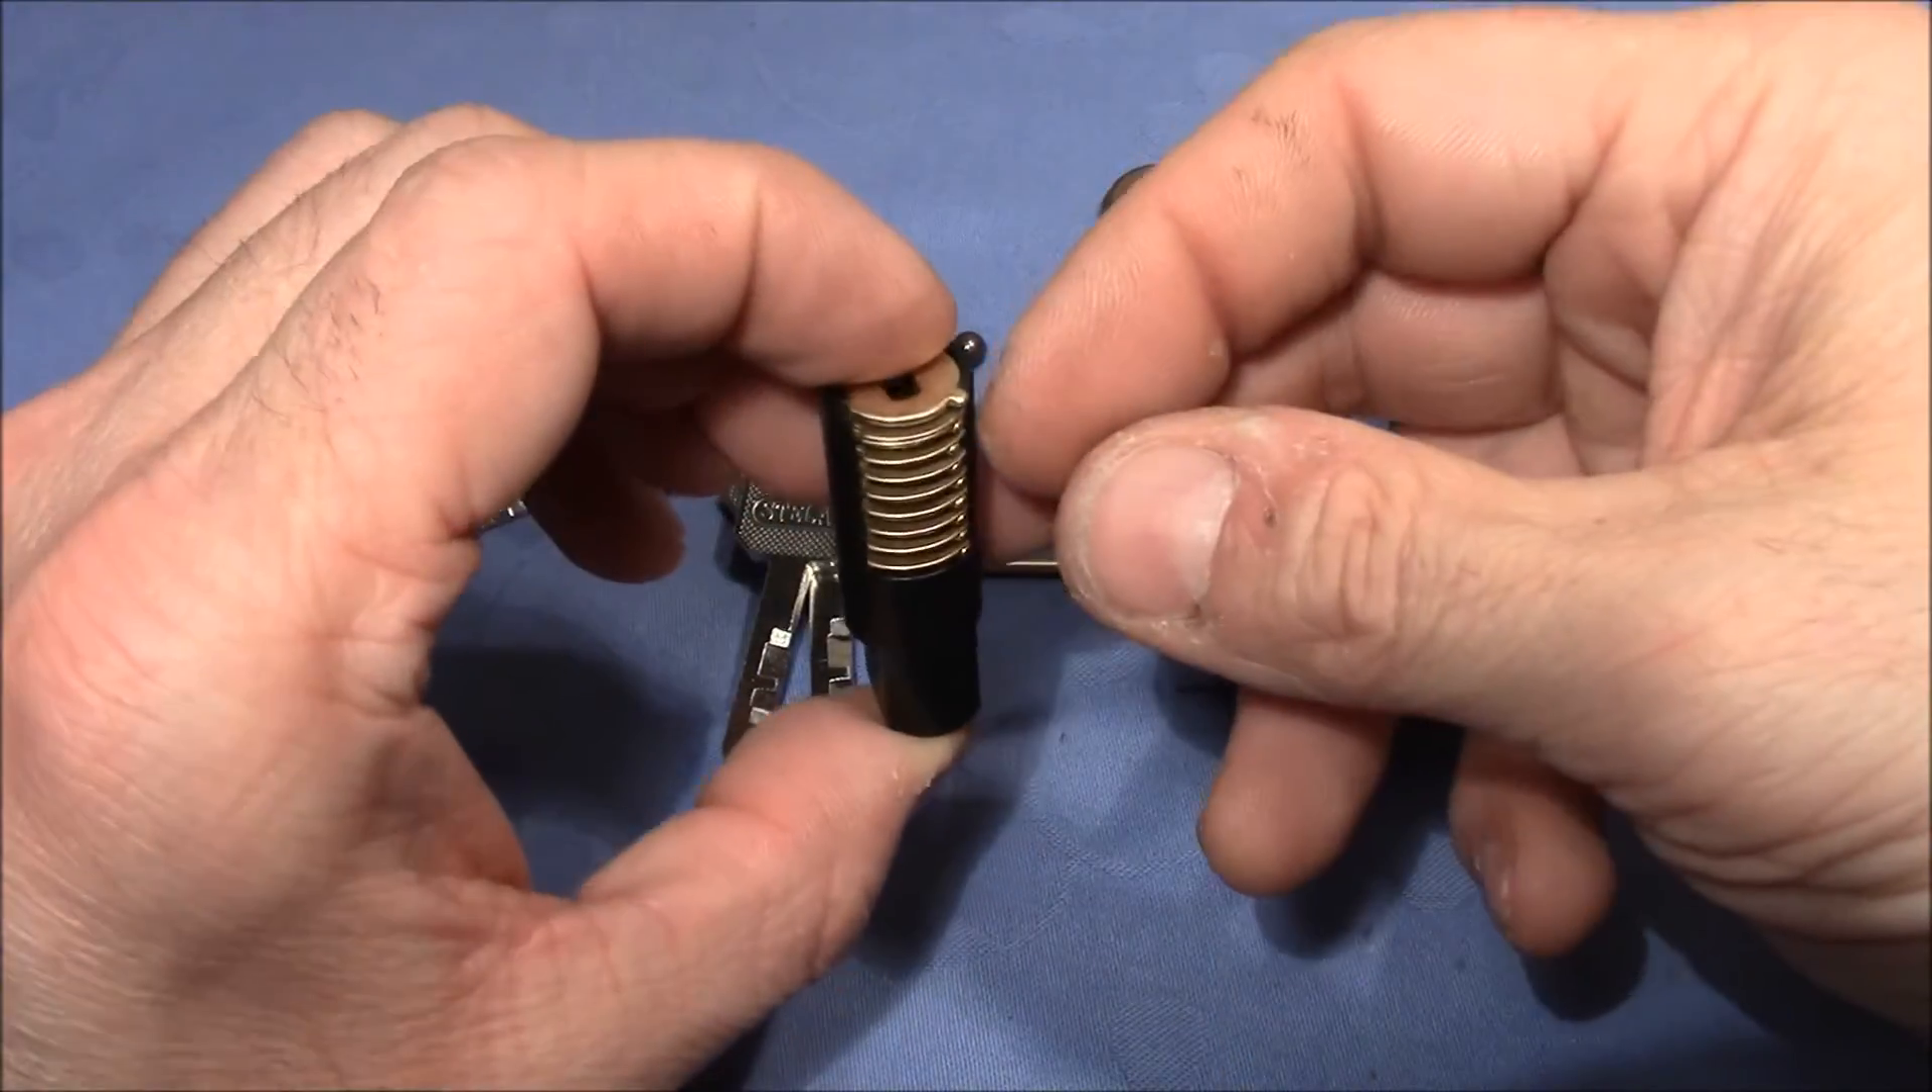So I managed to get back all the discs and spacers into this black tube here.